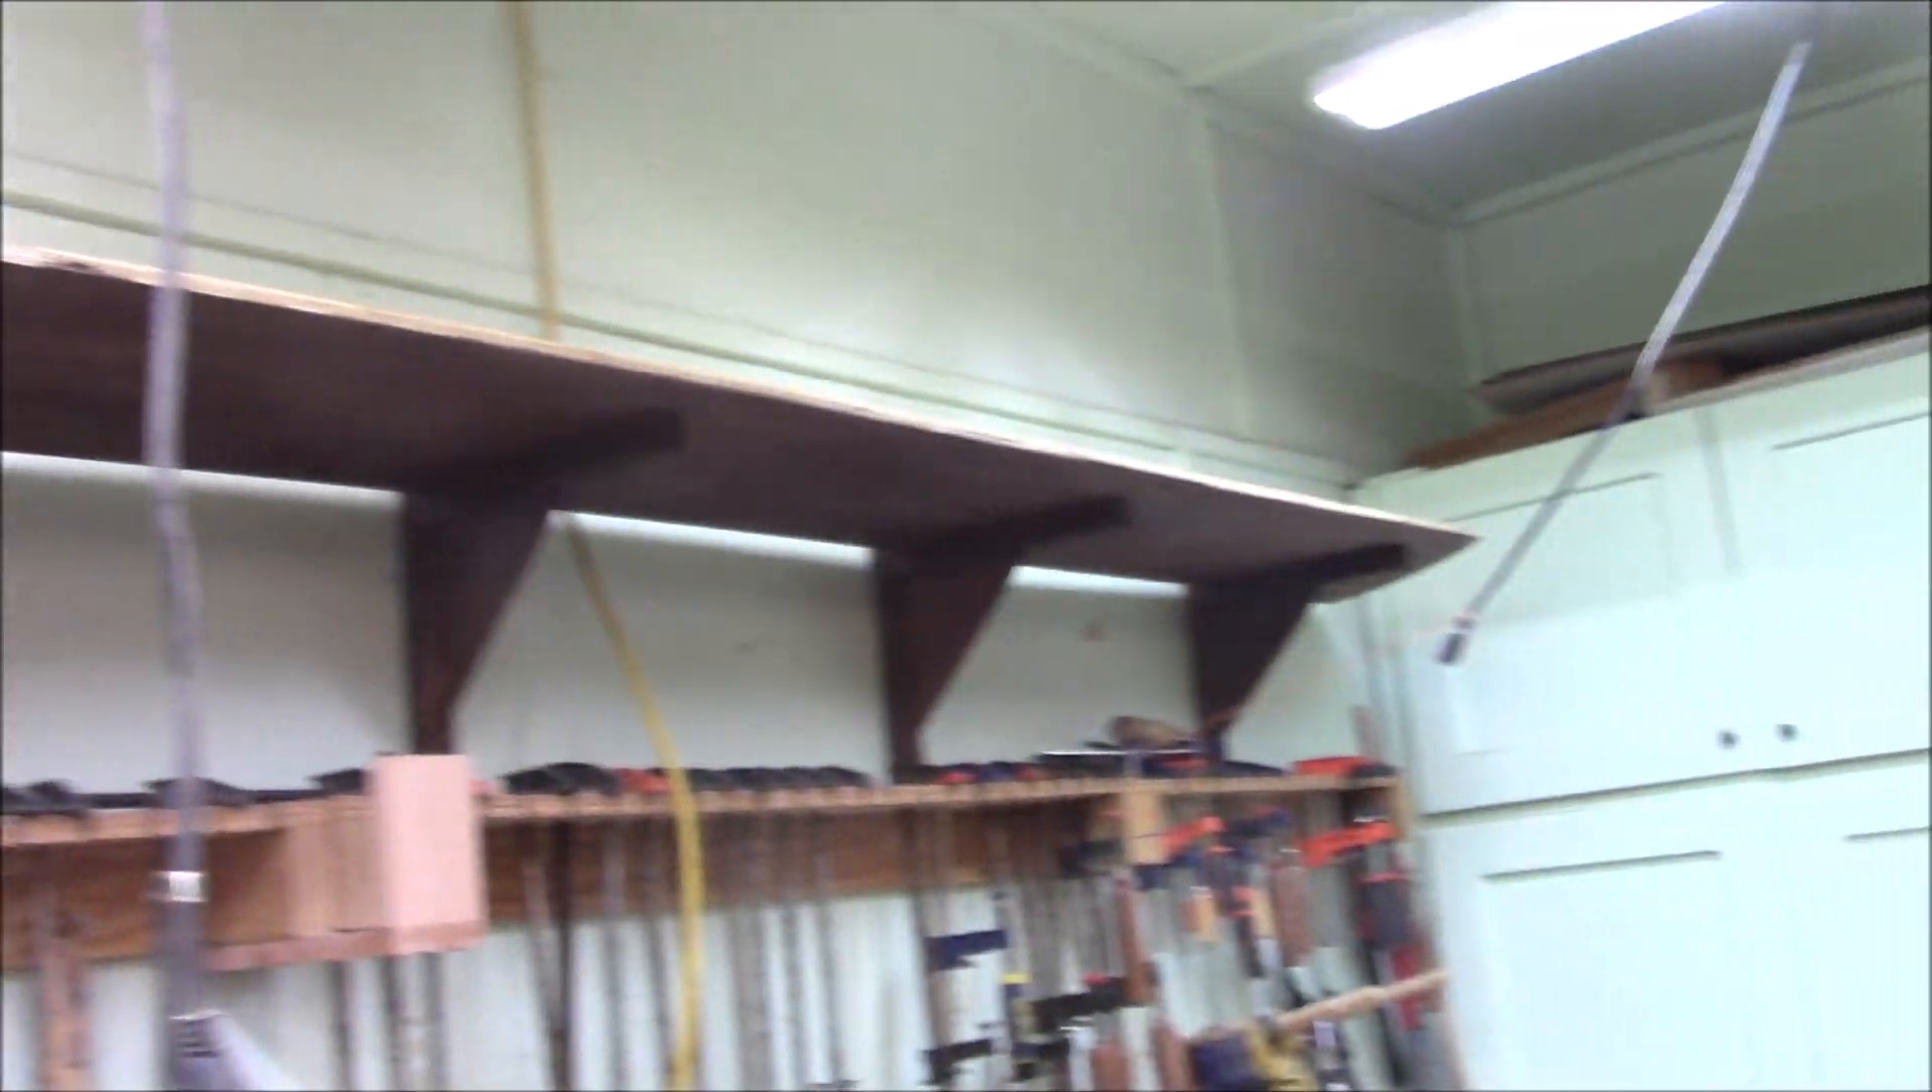Well I got all the uh shelf braces up and got that plywood laid in.